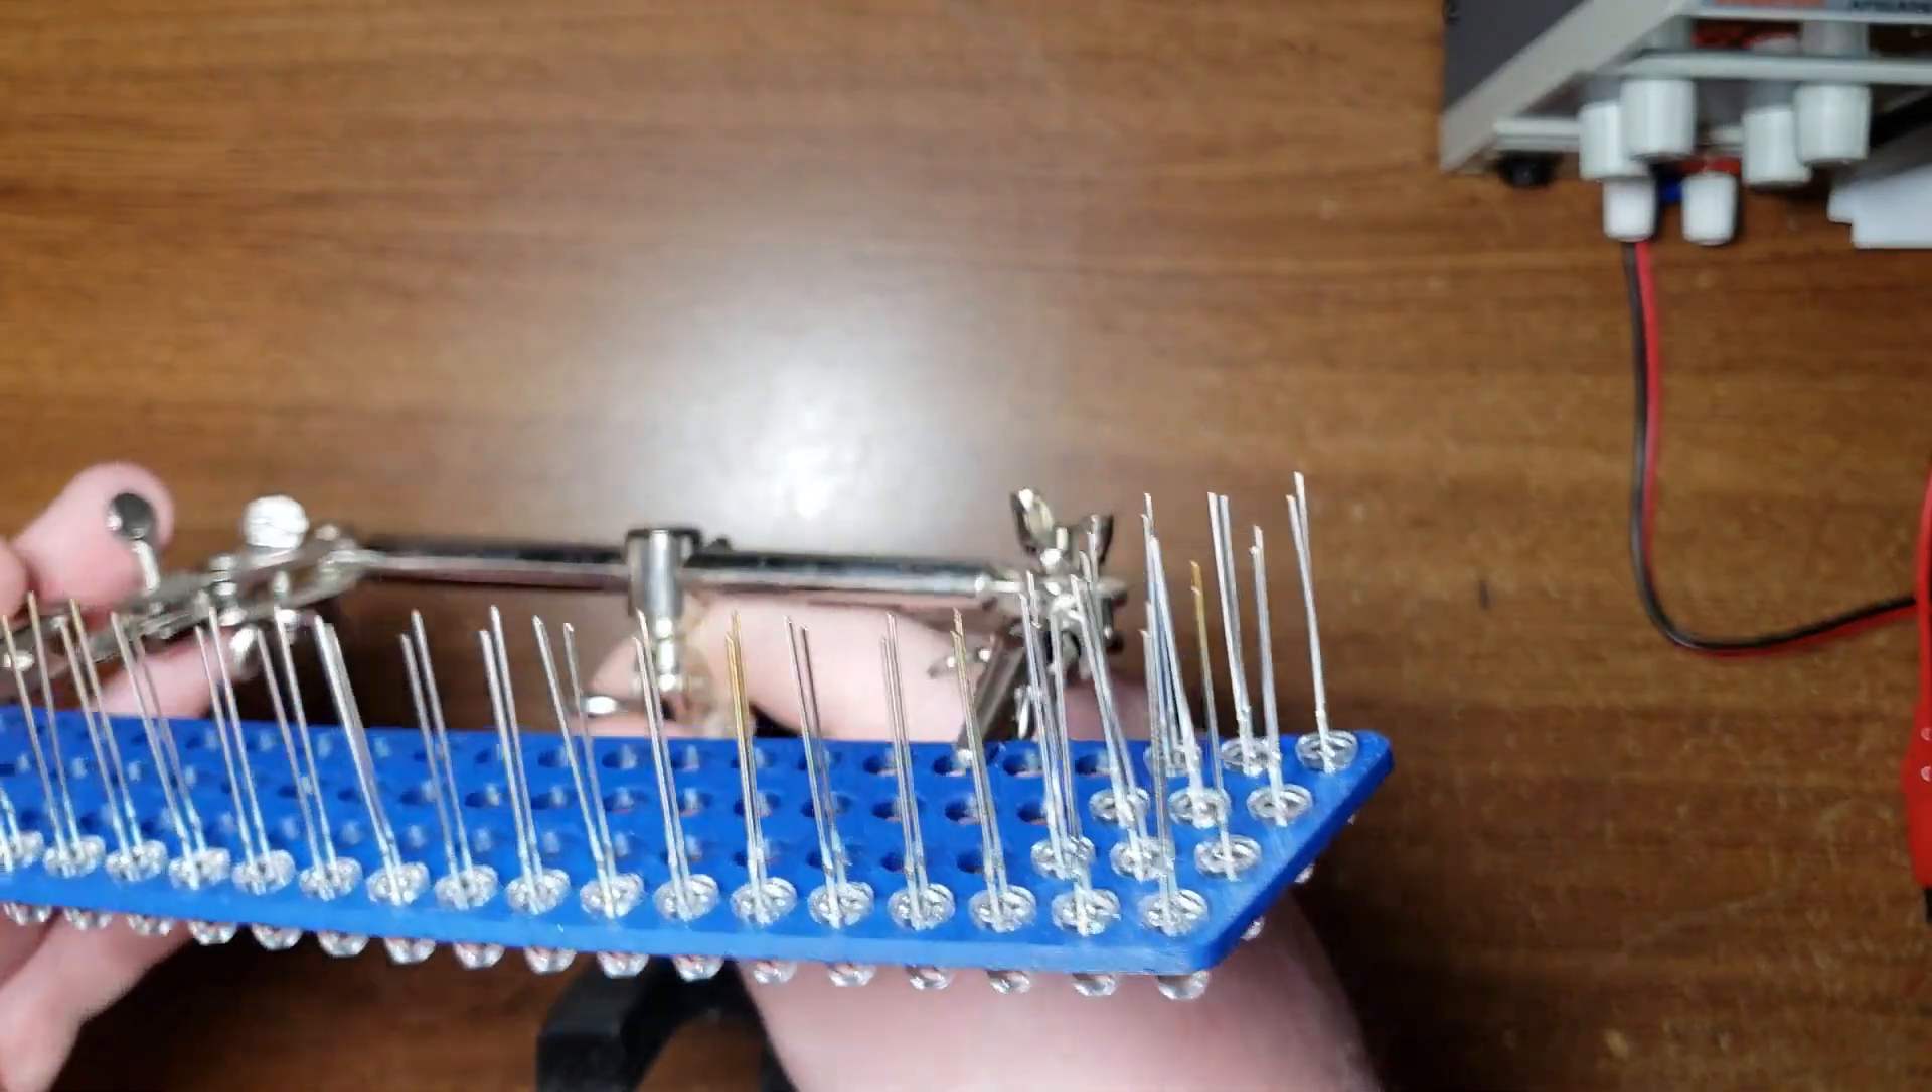So, now we've got all the running lights poked through there so you can see all the leads sticking up here.